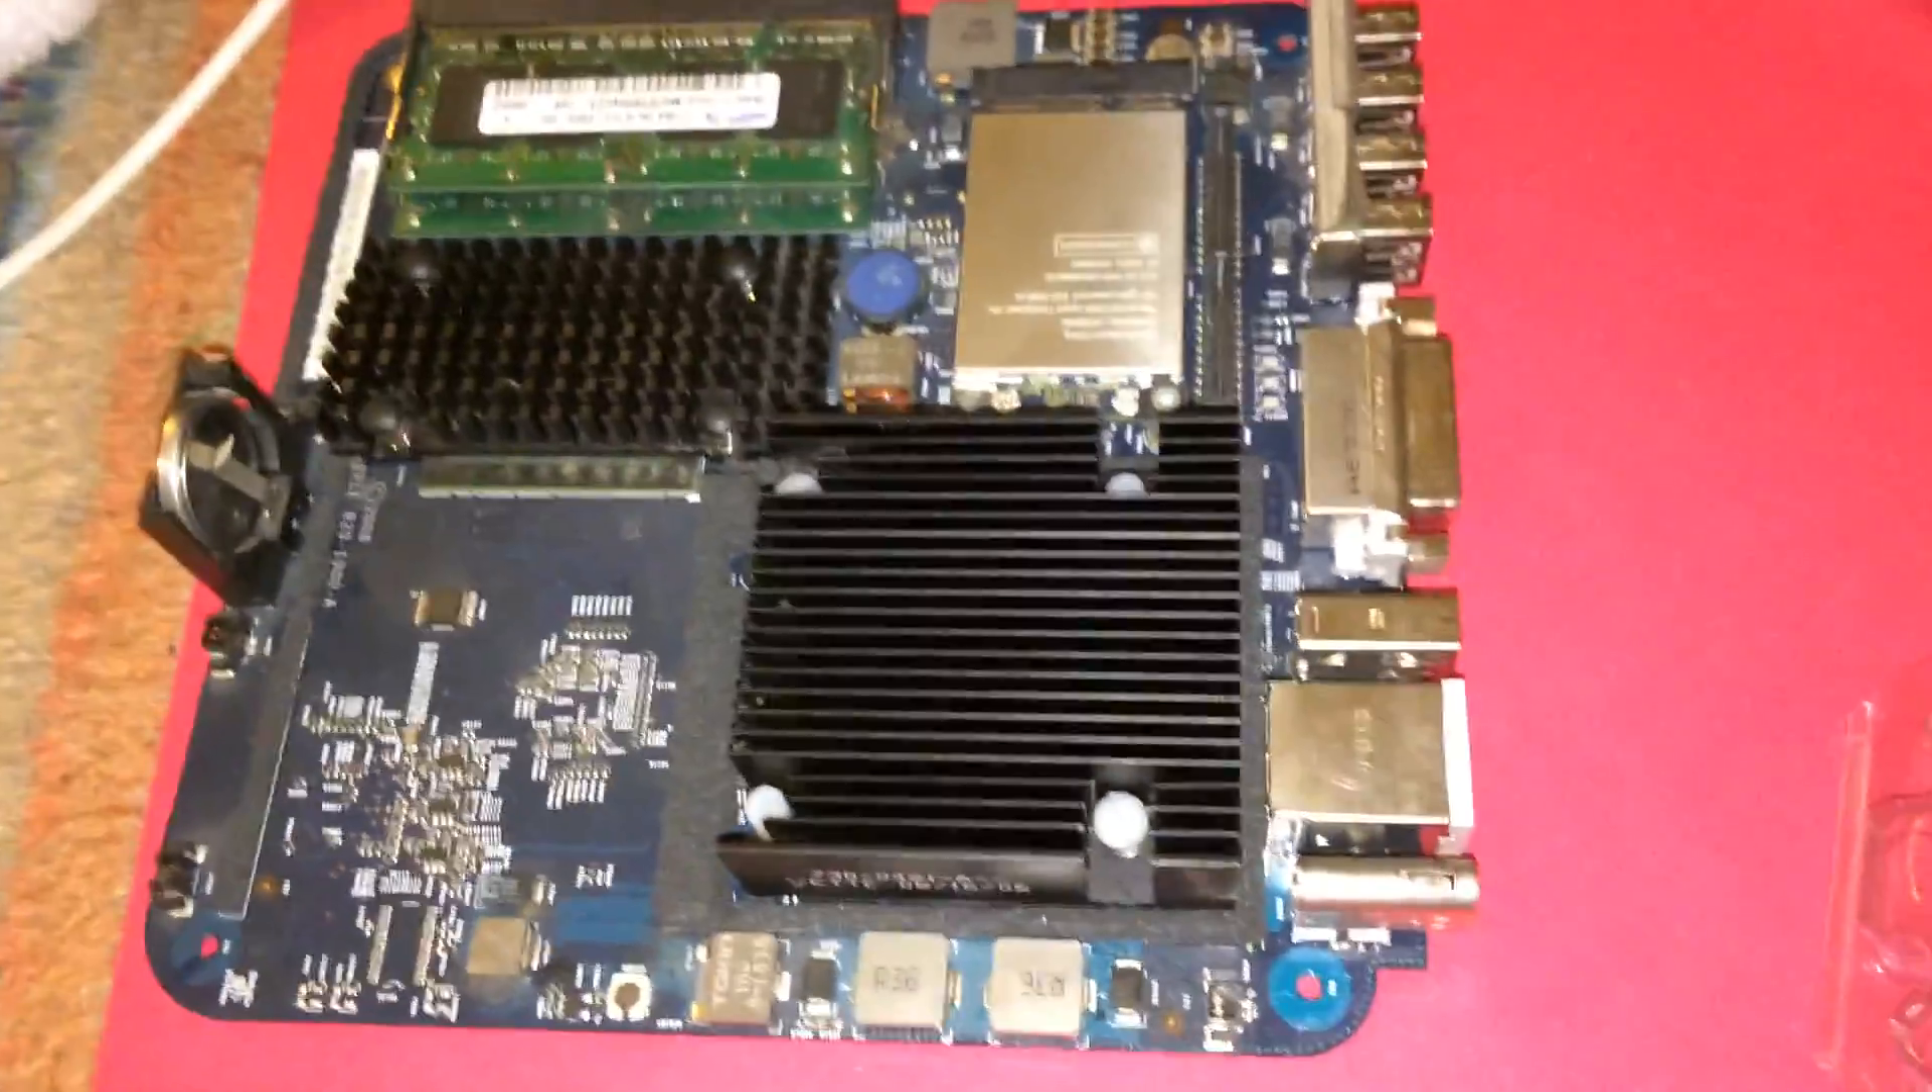All right, so as you can see I have removed the logic board of the machine and What I was gonna tell you about the heatsink is that The mounts that were used to install it are actually not original.